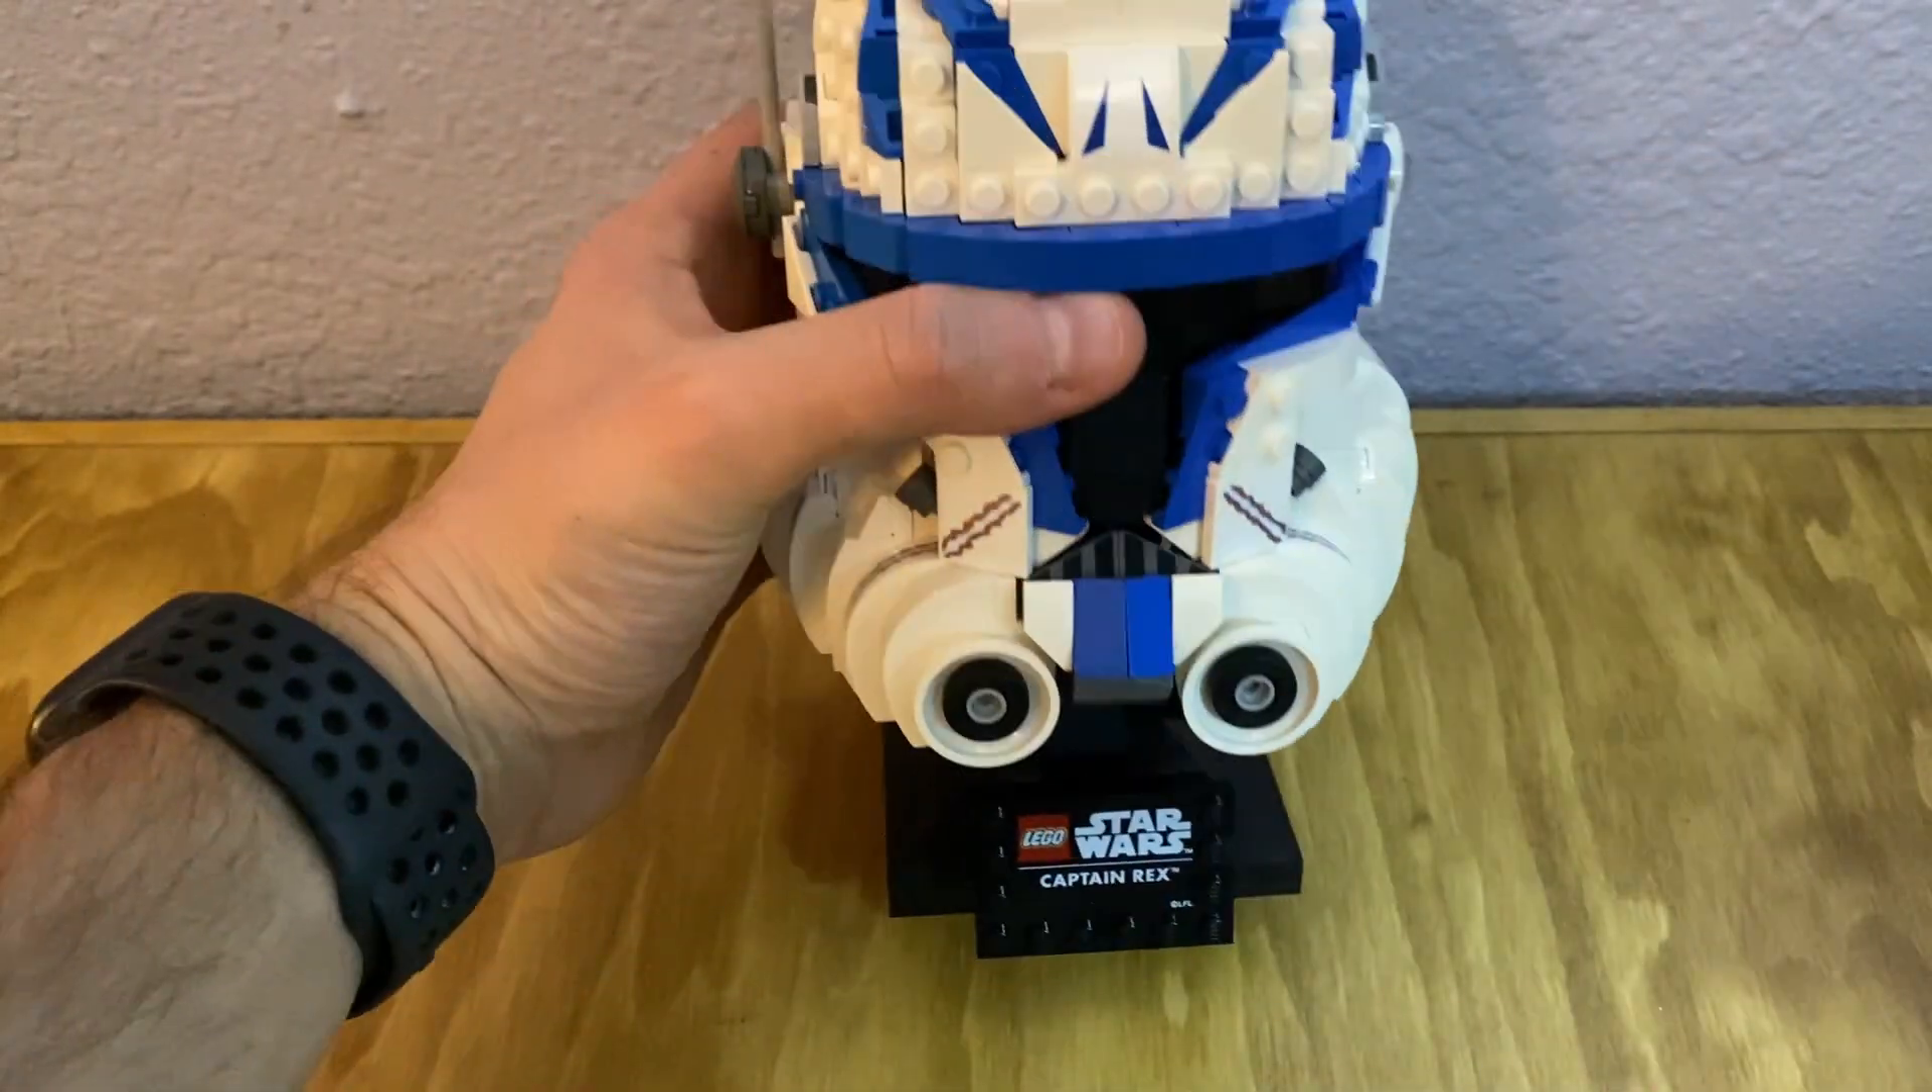And then I finish it up by putting that front plate on that says Captain Rex Knight.